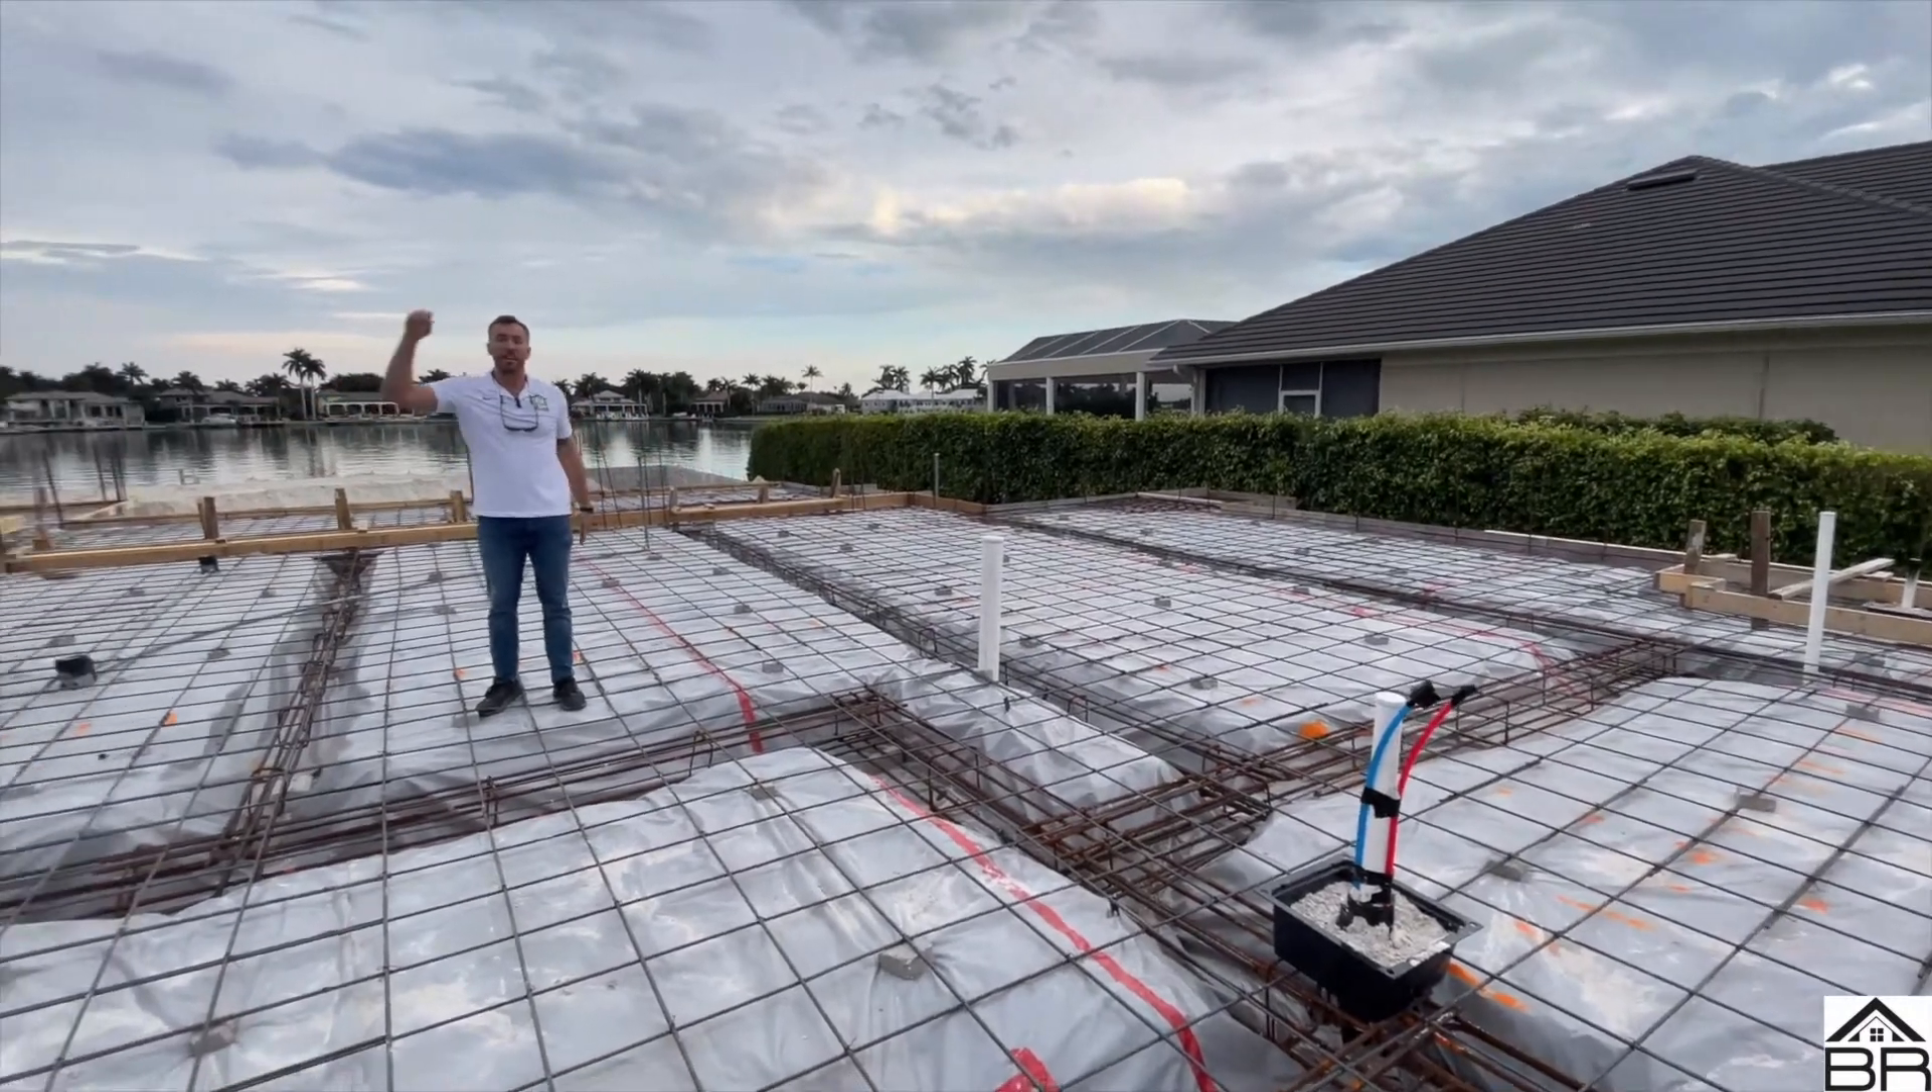We have the vapor barrier down on top of the compacted dirt.